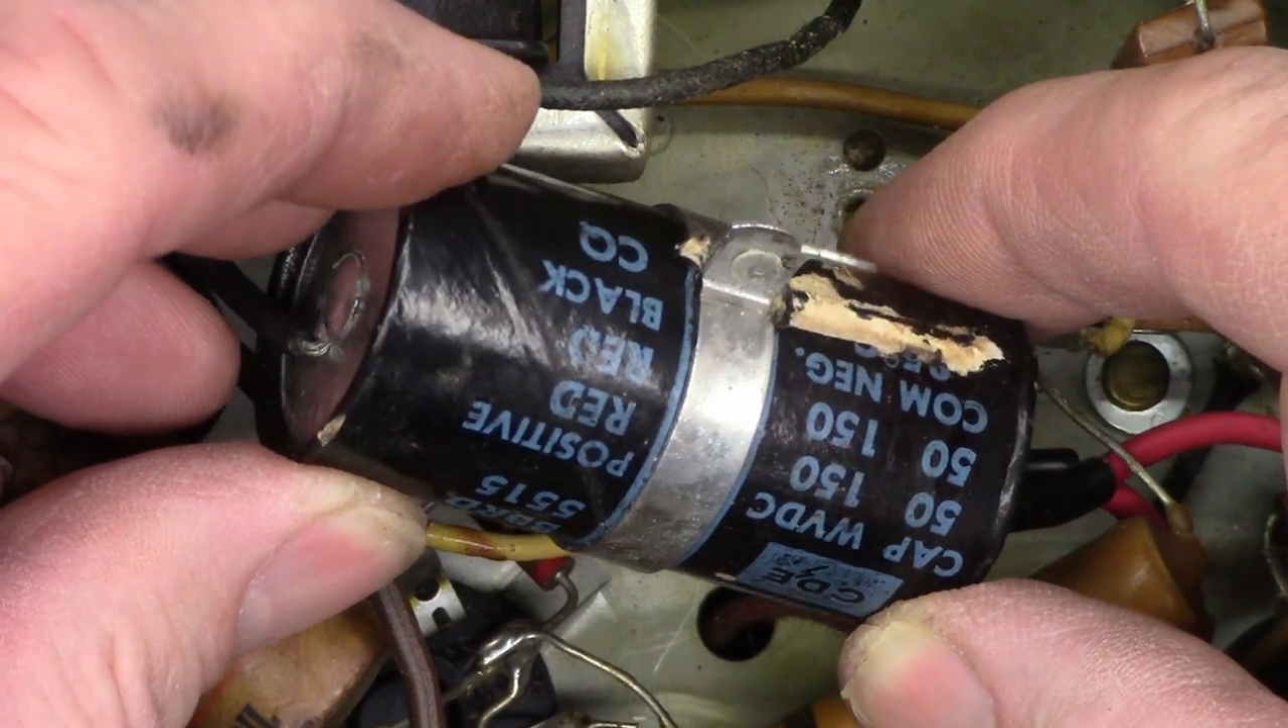Well, I got lucky and it was able to slide the ring back to where it was supposed to go.